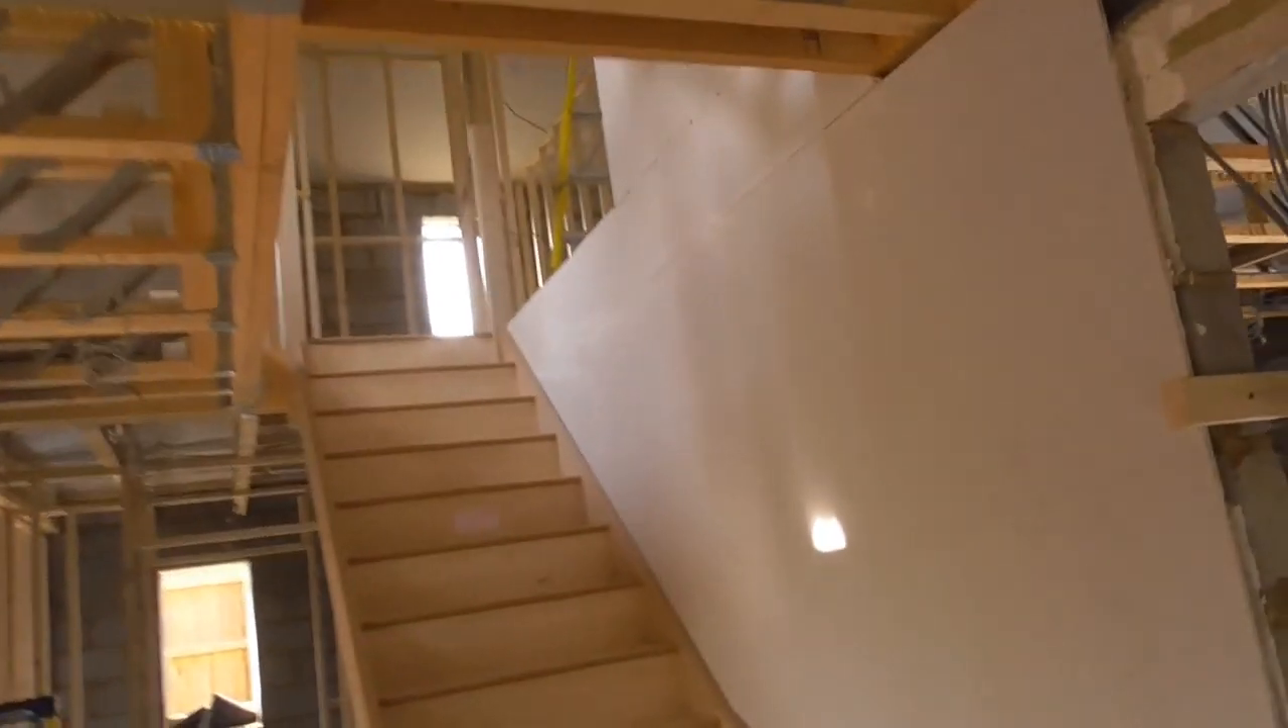Right, so as you can see there, stairs are in. Really happy with that.